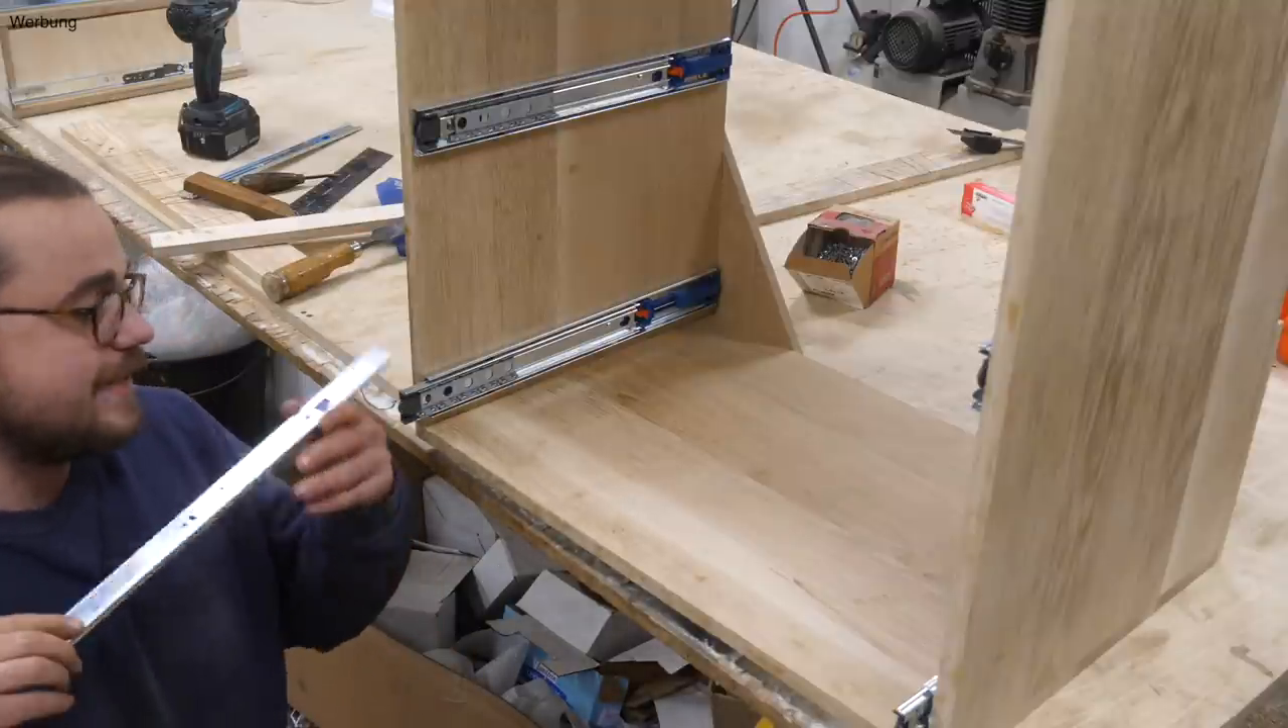Die Auszüge sind jetzt im Korpus montiert.